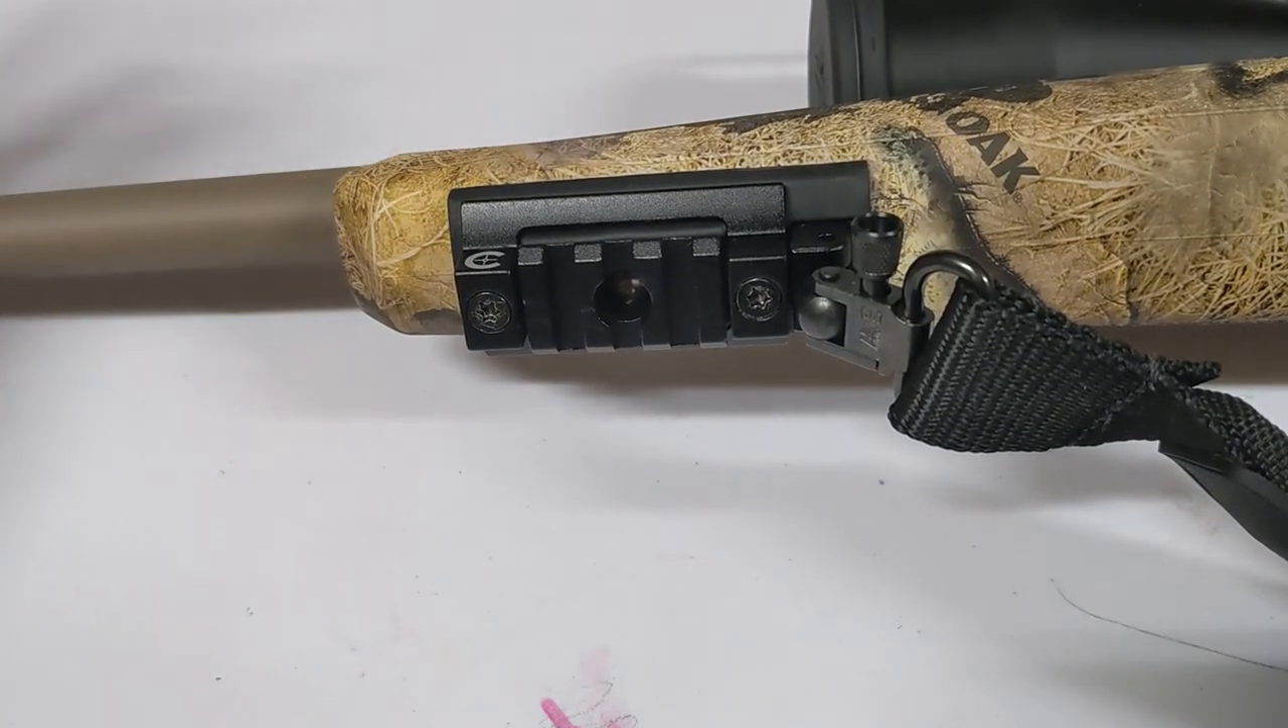But now I have a three slot picatinny rail on the bottom of my rifle.